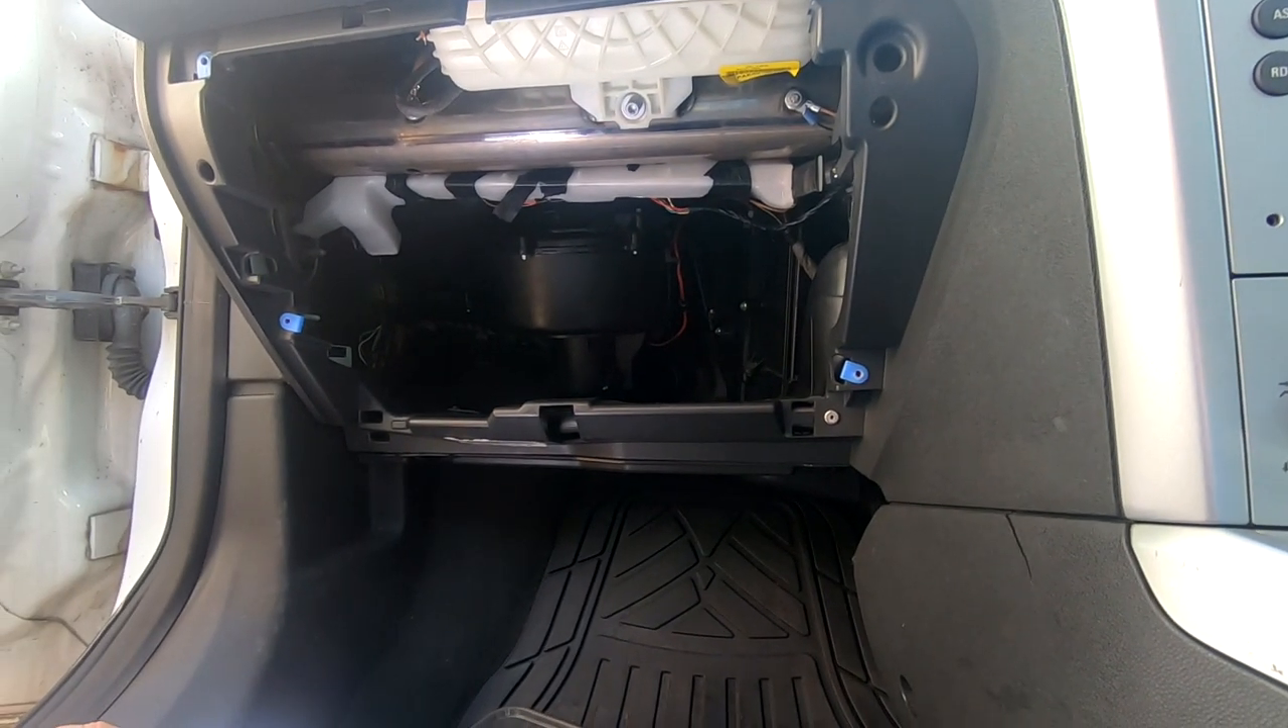So now what's left to do is to put the glove box back in.